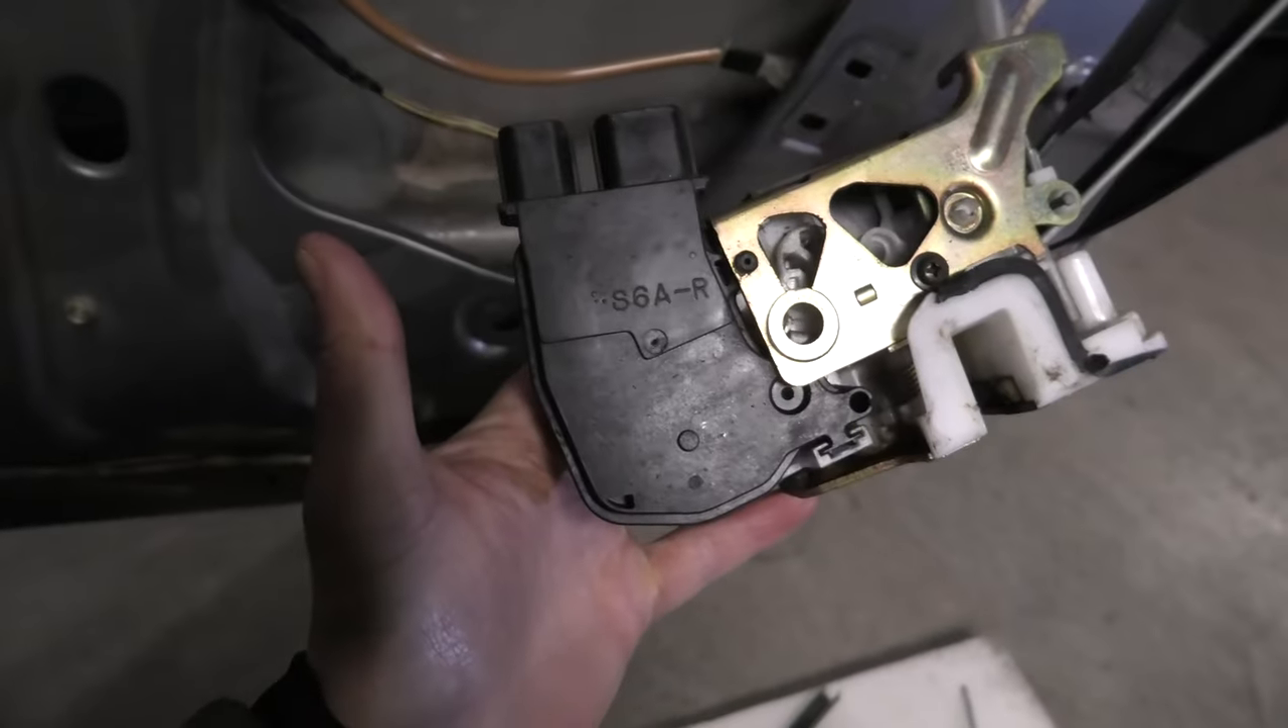All right so we managed to remove the whole mechanism.